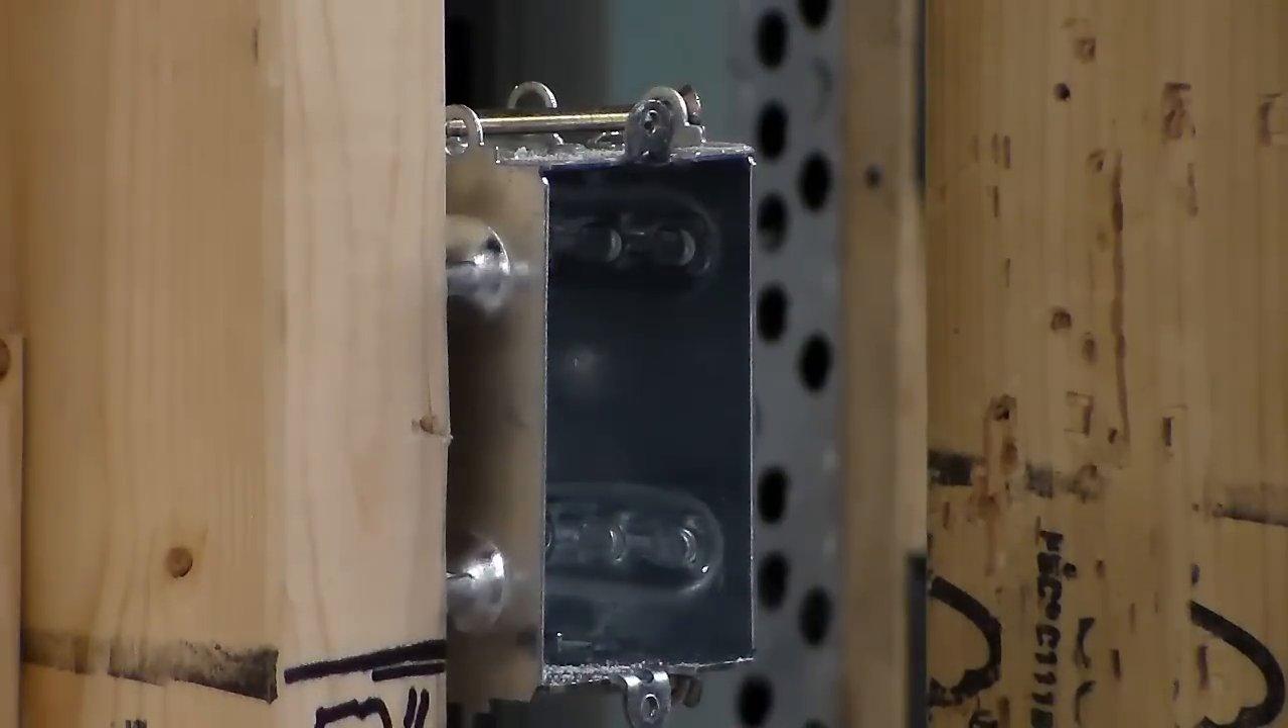Okay, I've gone ahead and mounted the box for the switch onto the 2x4 stud at 52 inches.